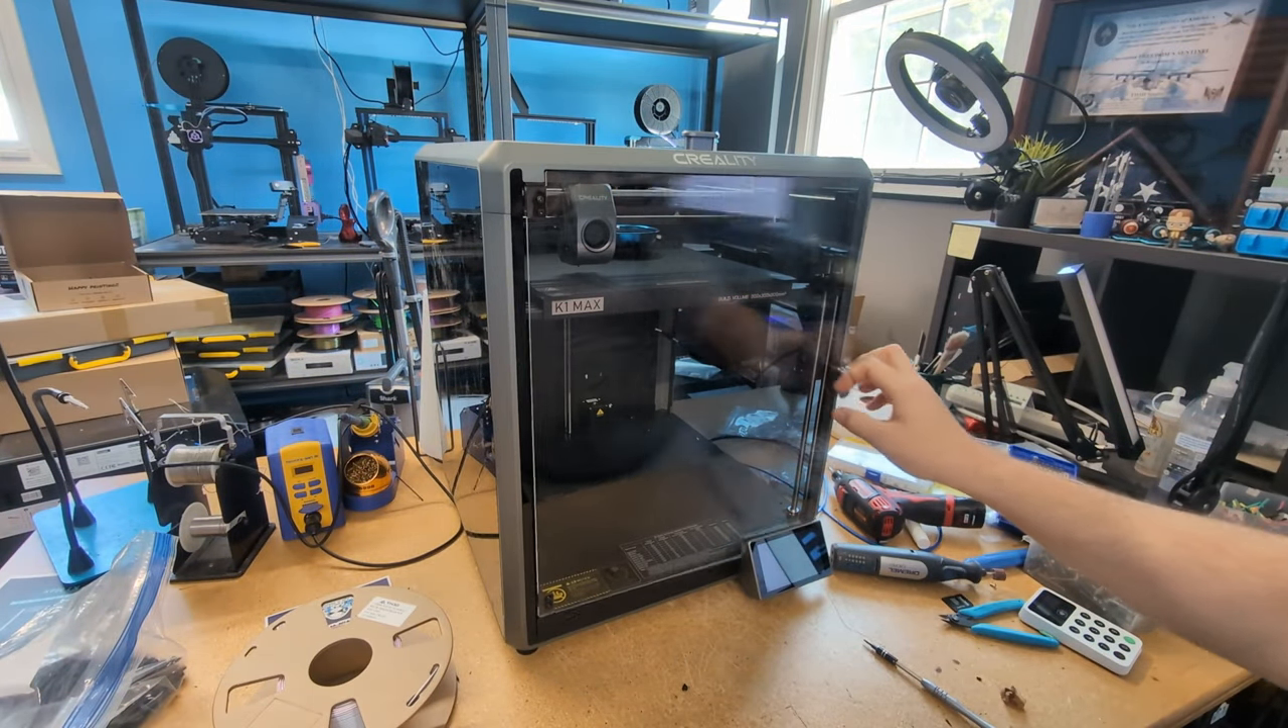So the door is all installed.